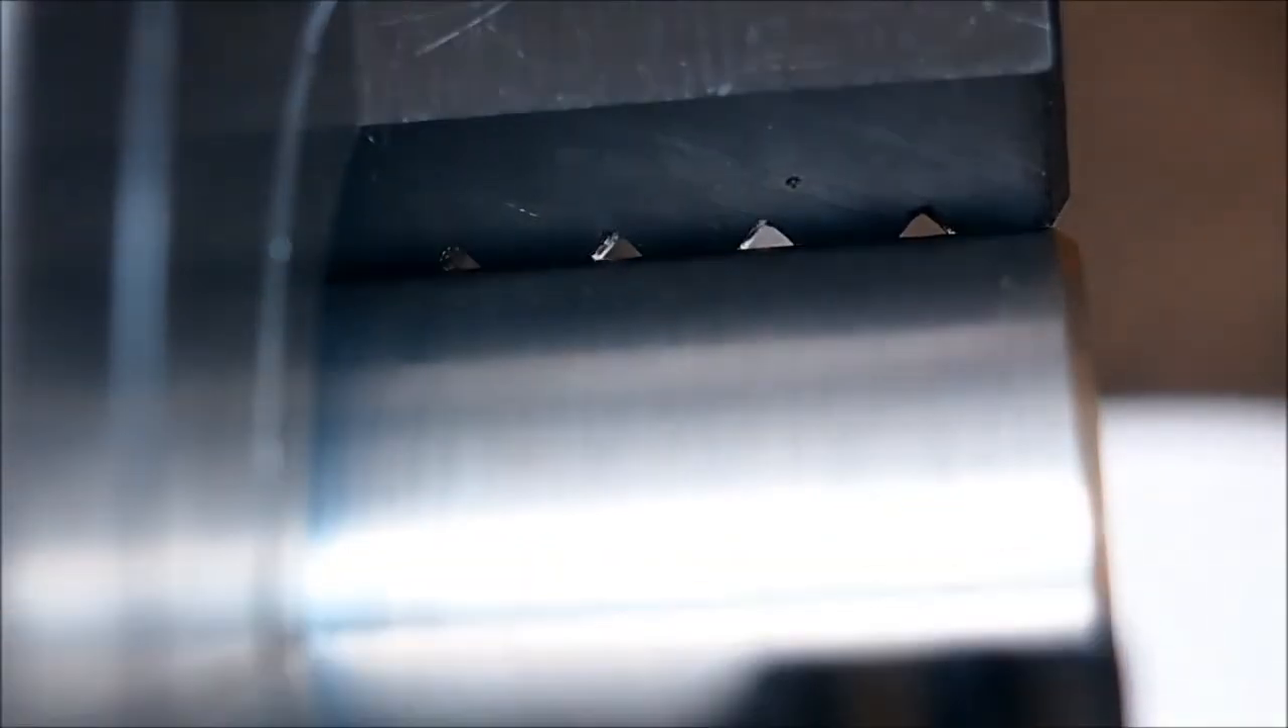And you can actually see daylight under the jaws.